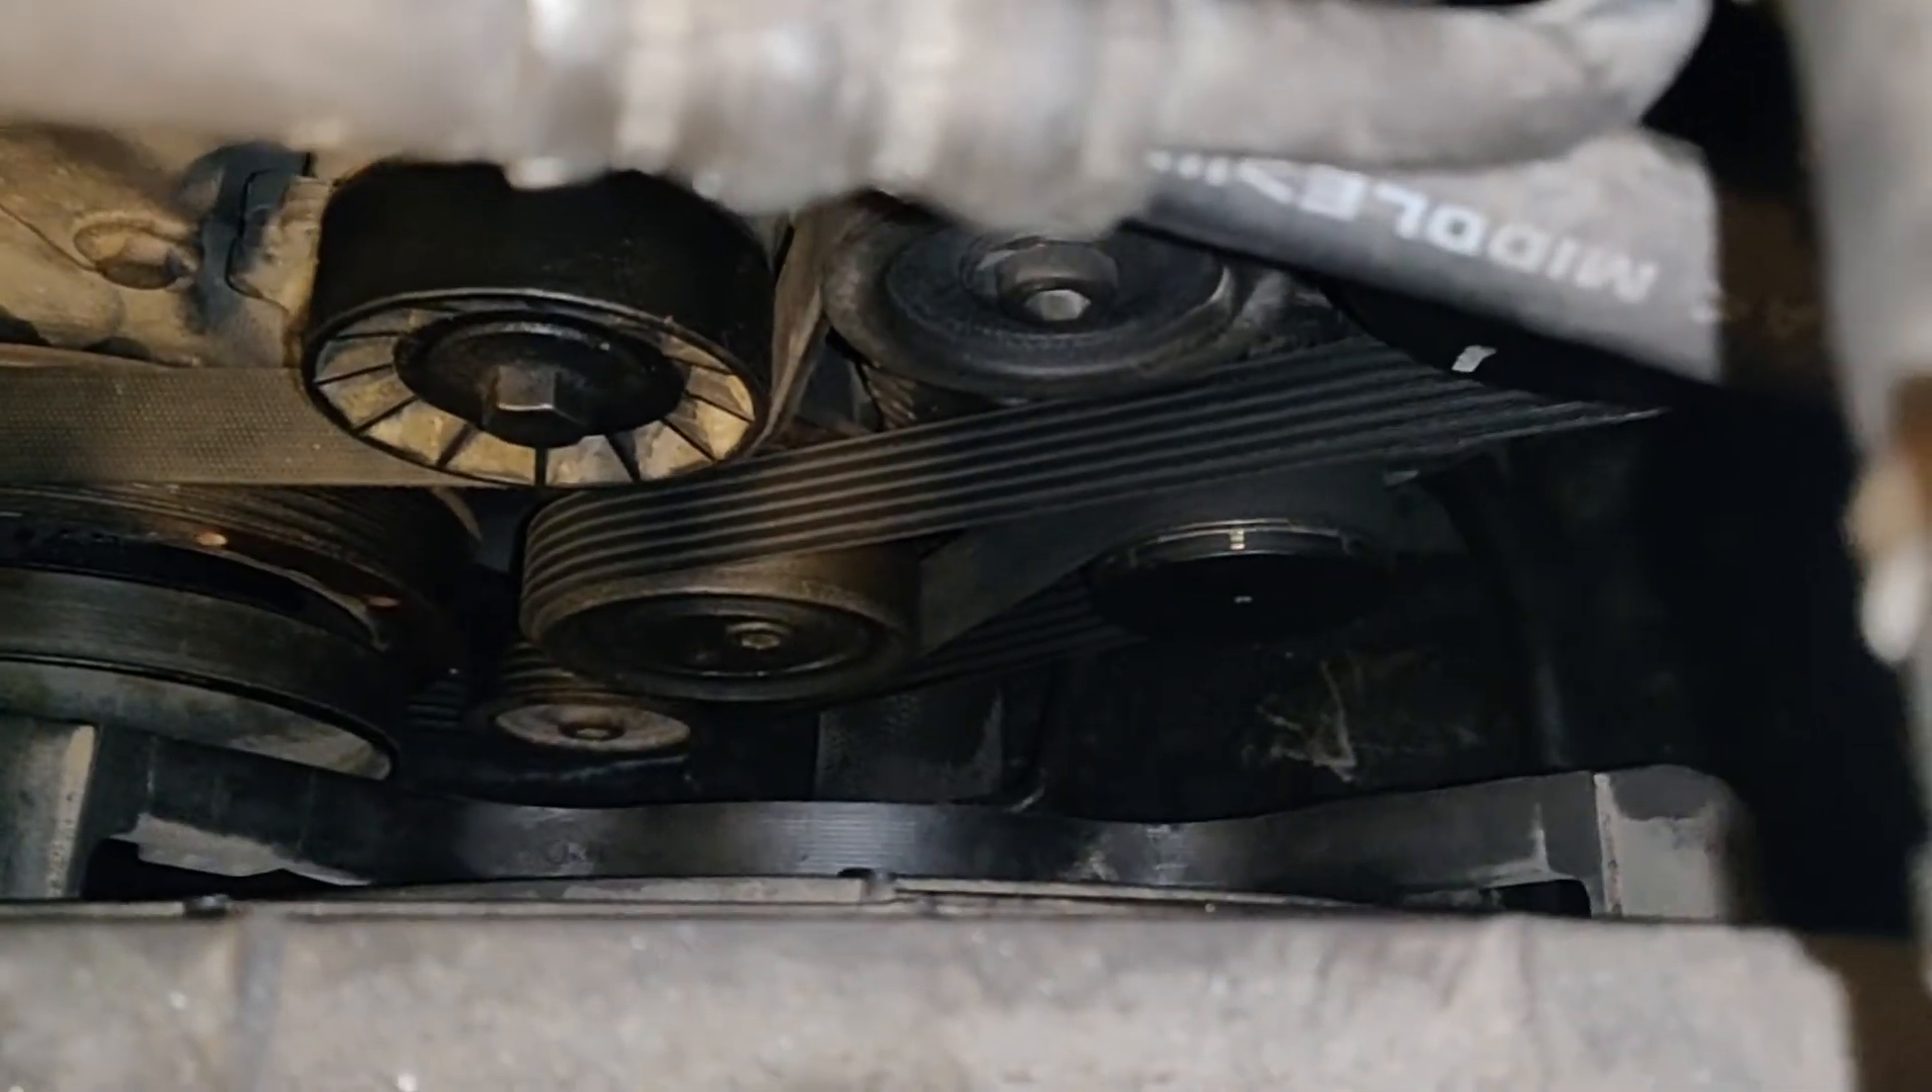The belt is in place.